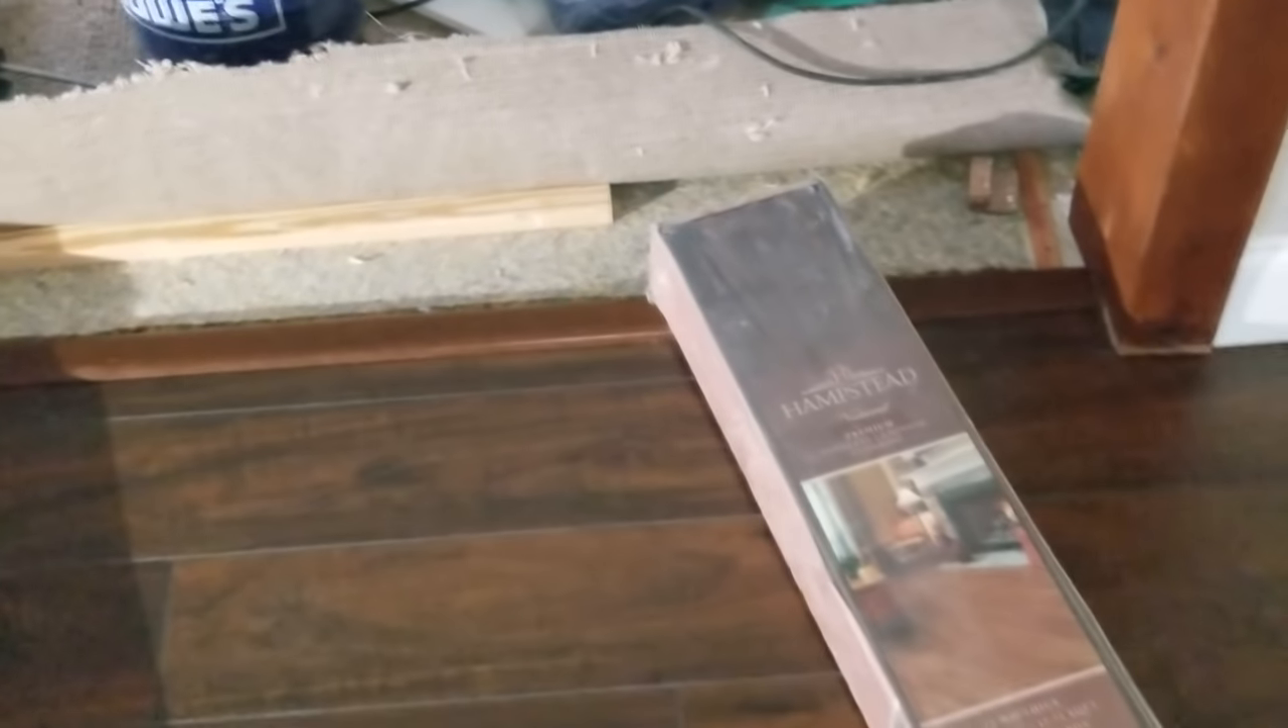So there is our transition piece in place here and we've got the weights on it.